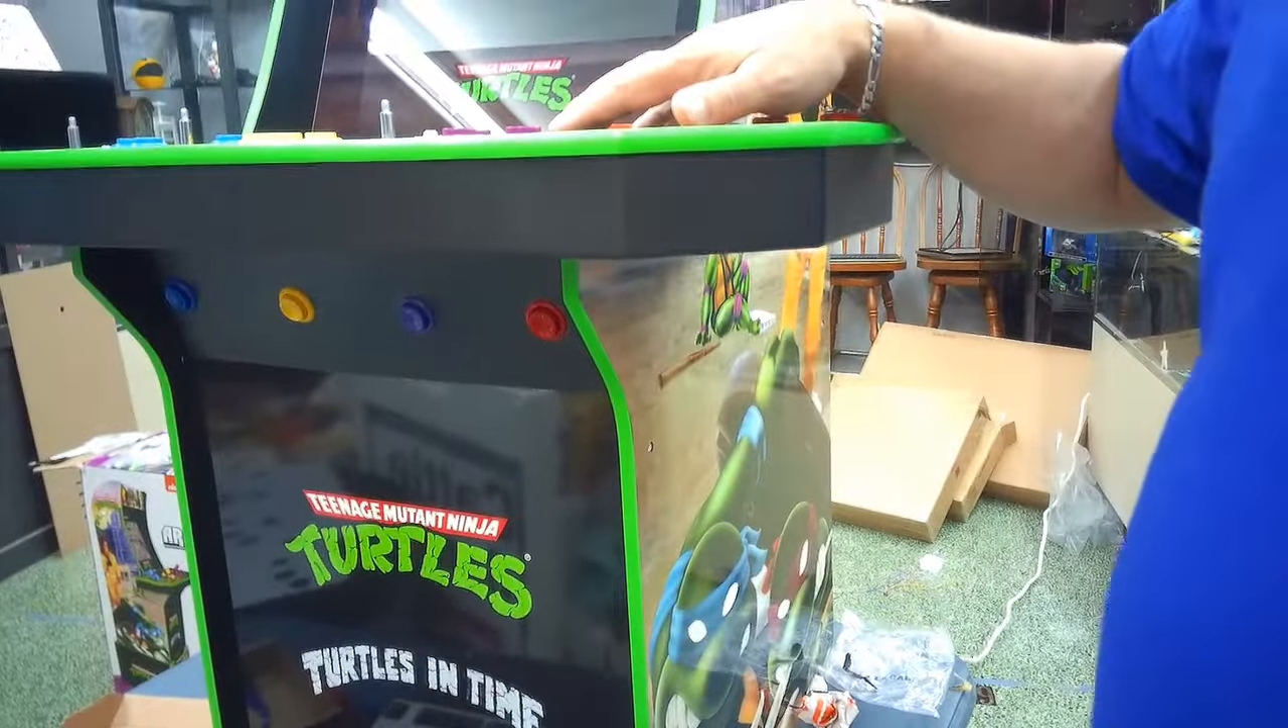So, as you can see, what we've got is we've got the console is actually mounted now.